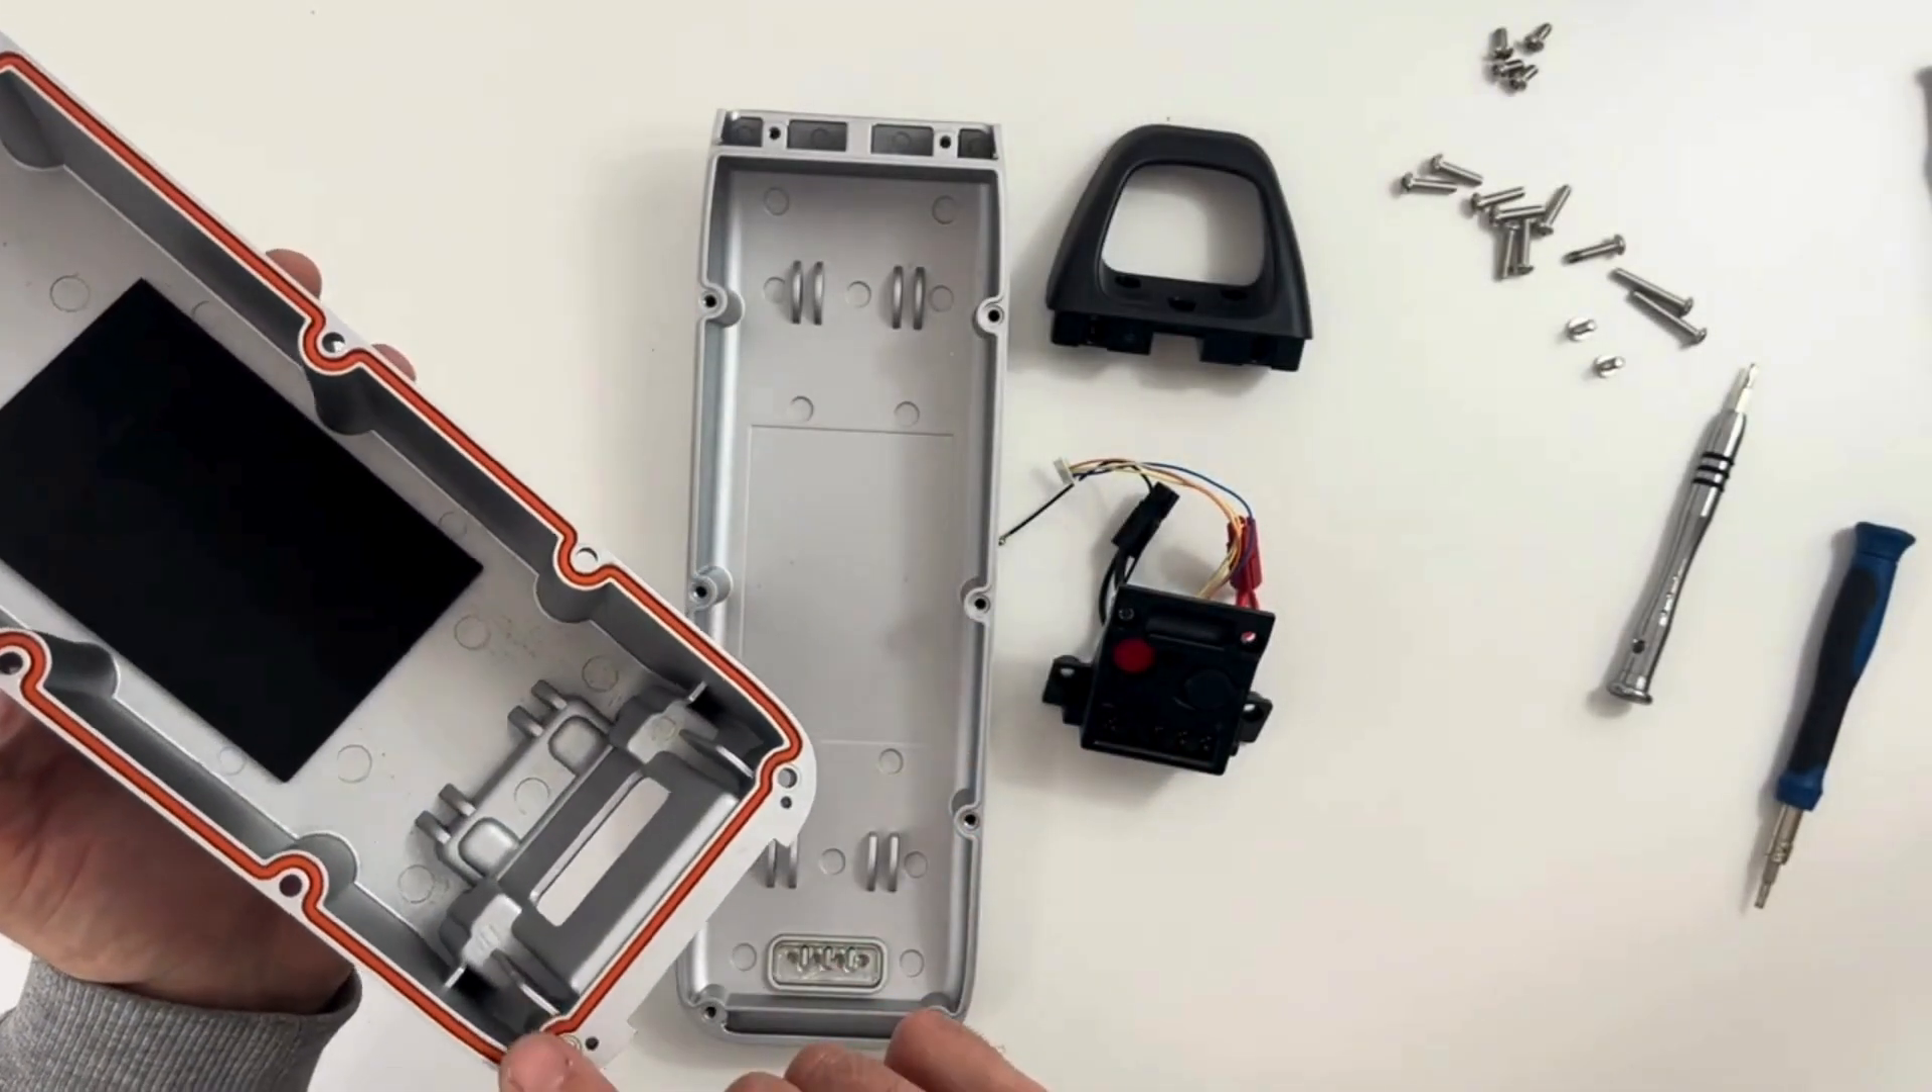This is for the locking mechanism and here i've already put the seal but uh you should you should you might have to put it yourself.